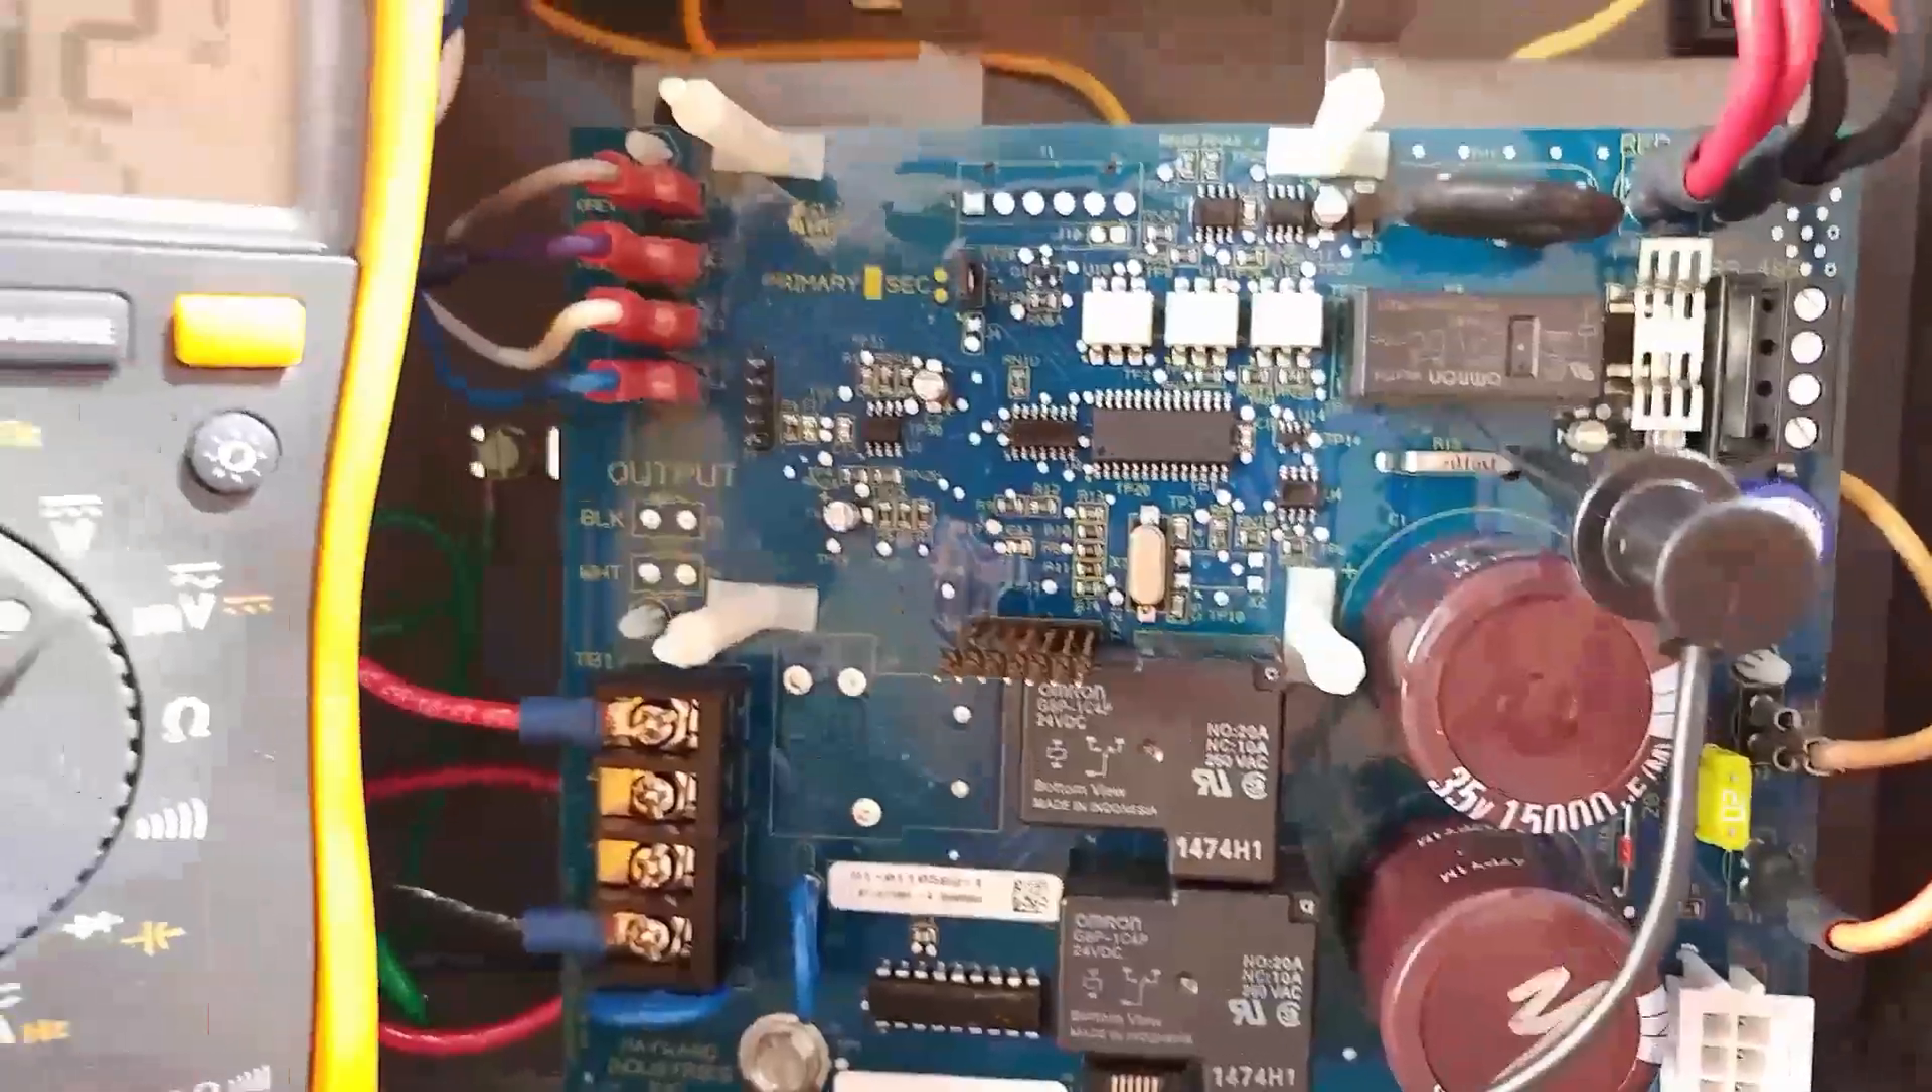I now reinstalled the mainboard ready for the test.